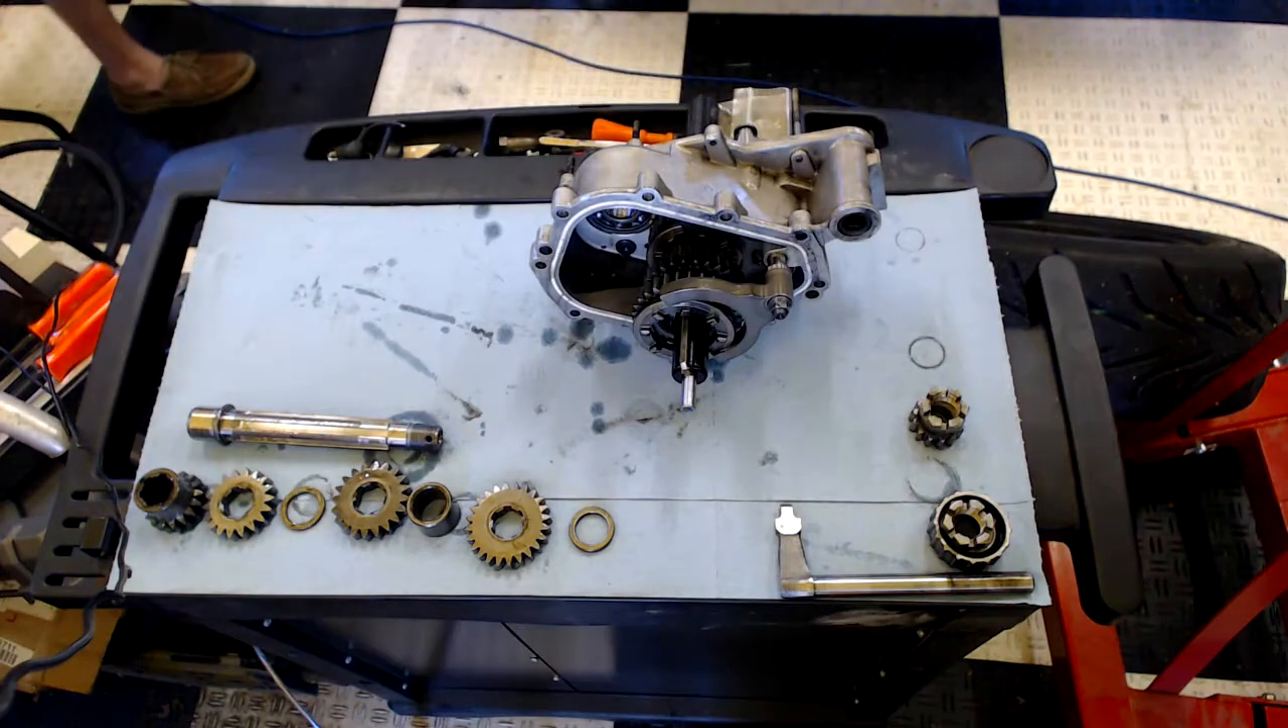There's a few parts that are left in the gearbox.